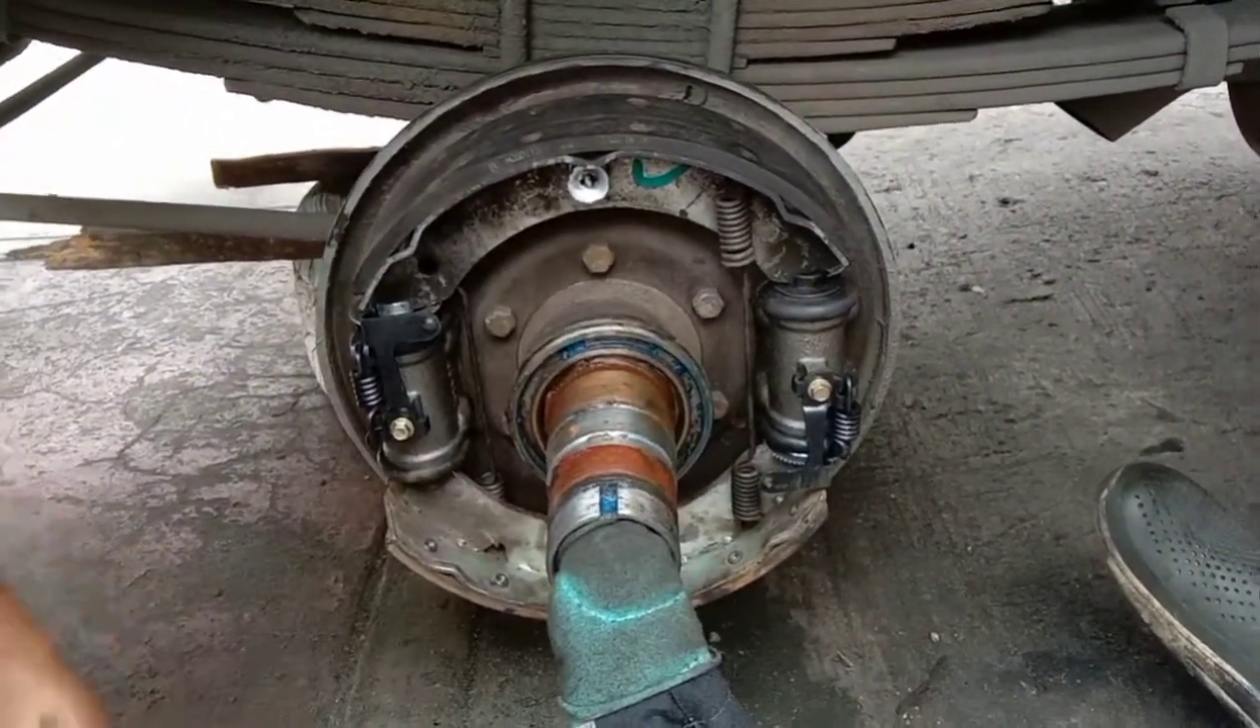Ayan po nakabit na po yung dalawang brake cylinder.